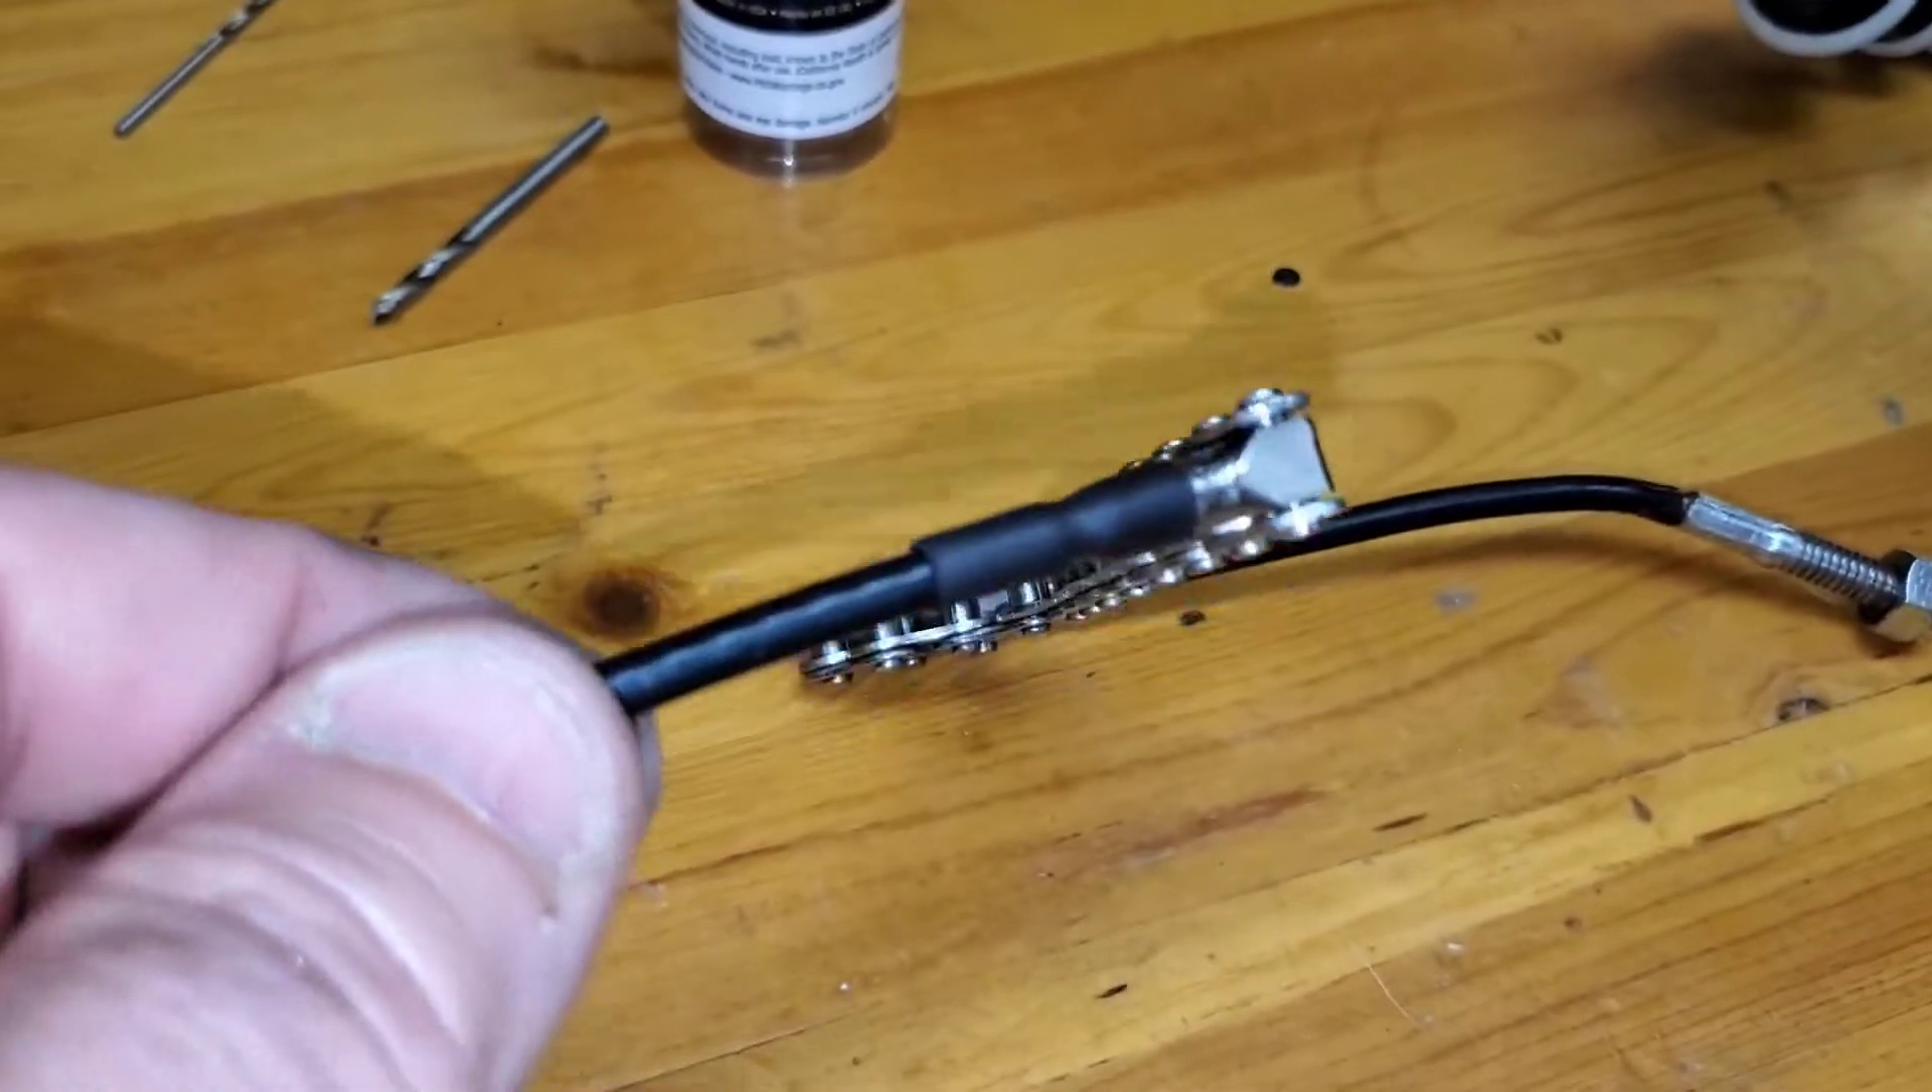And folks there's the final step heat shrink applied.